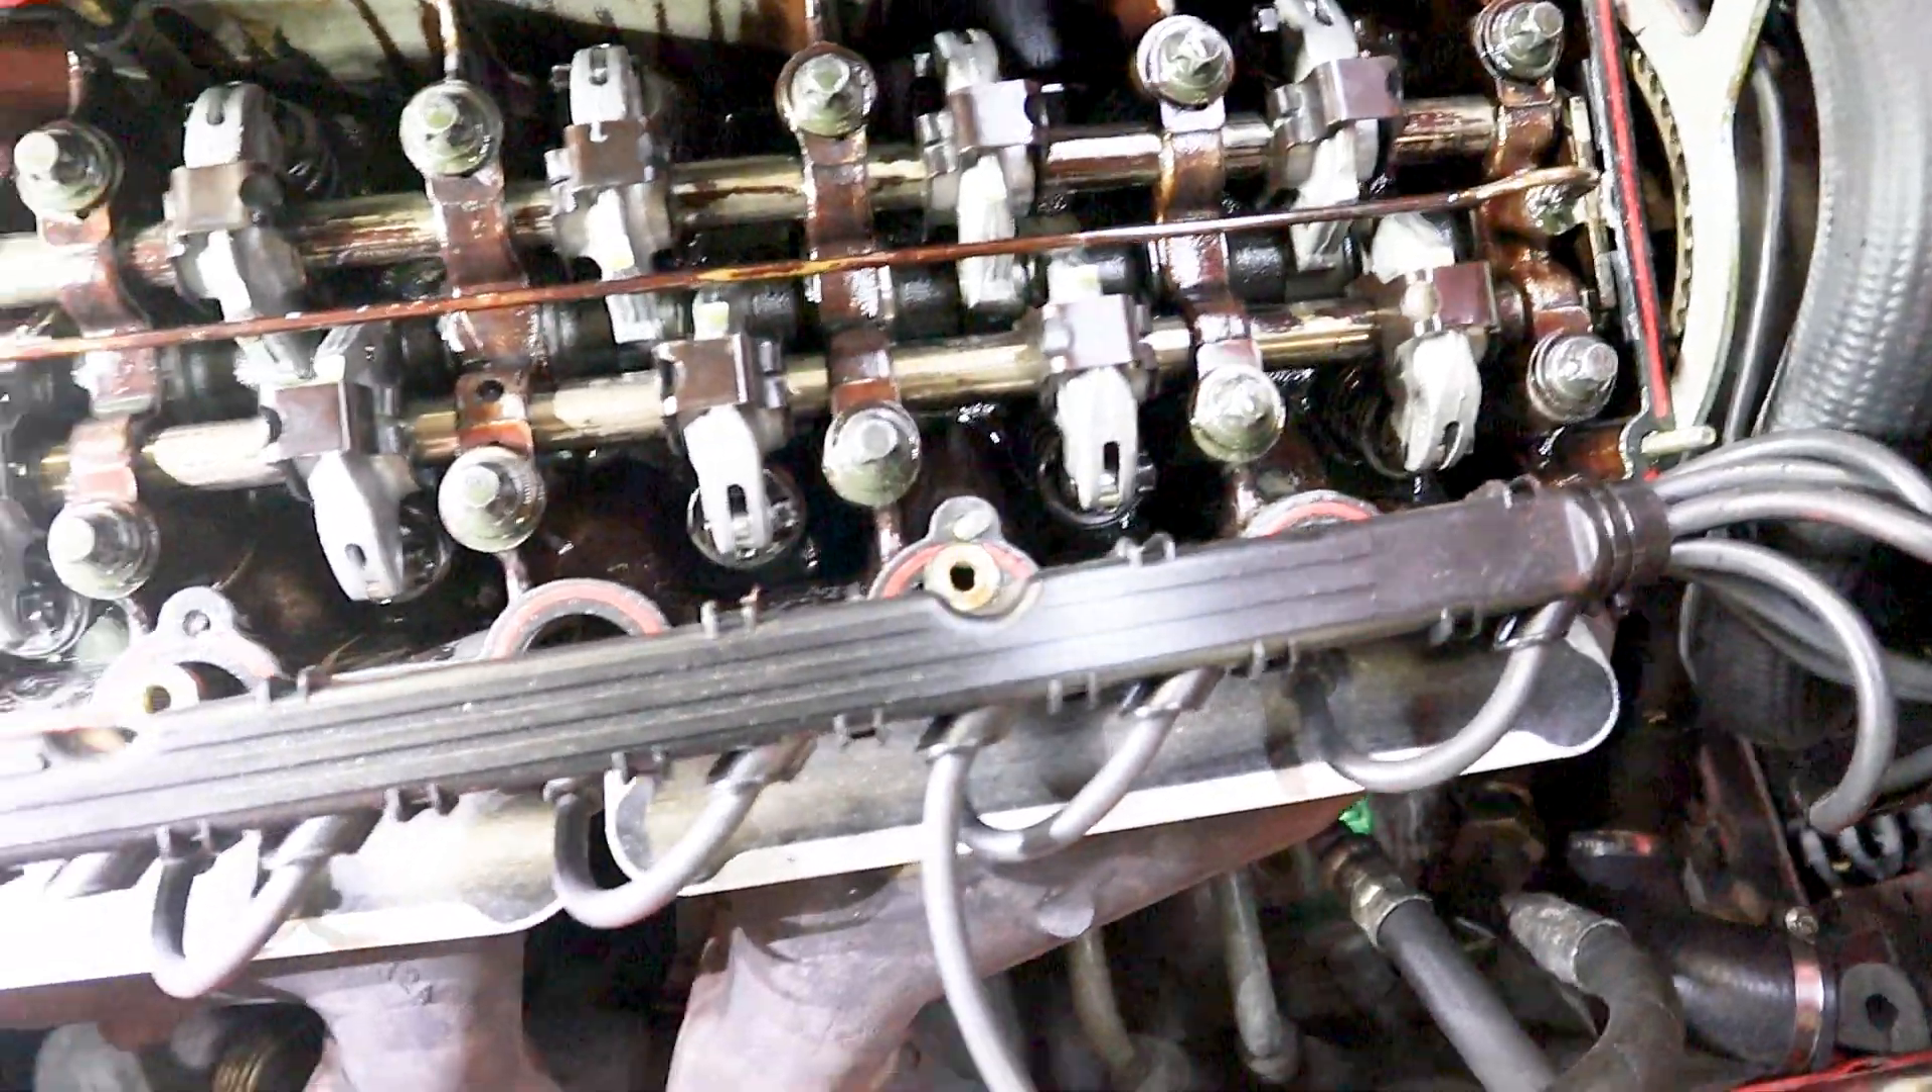Okay so went ahead and got the valve cover off now I can show you guys exactly what is going on underneath here.